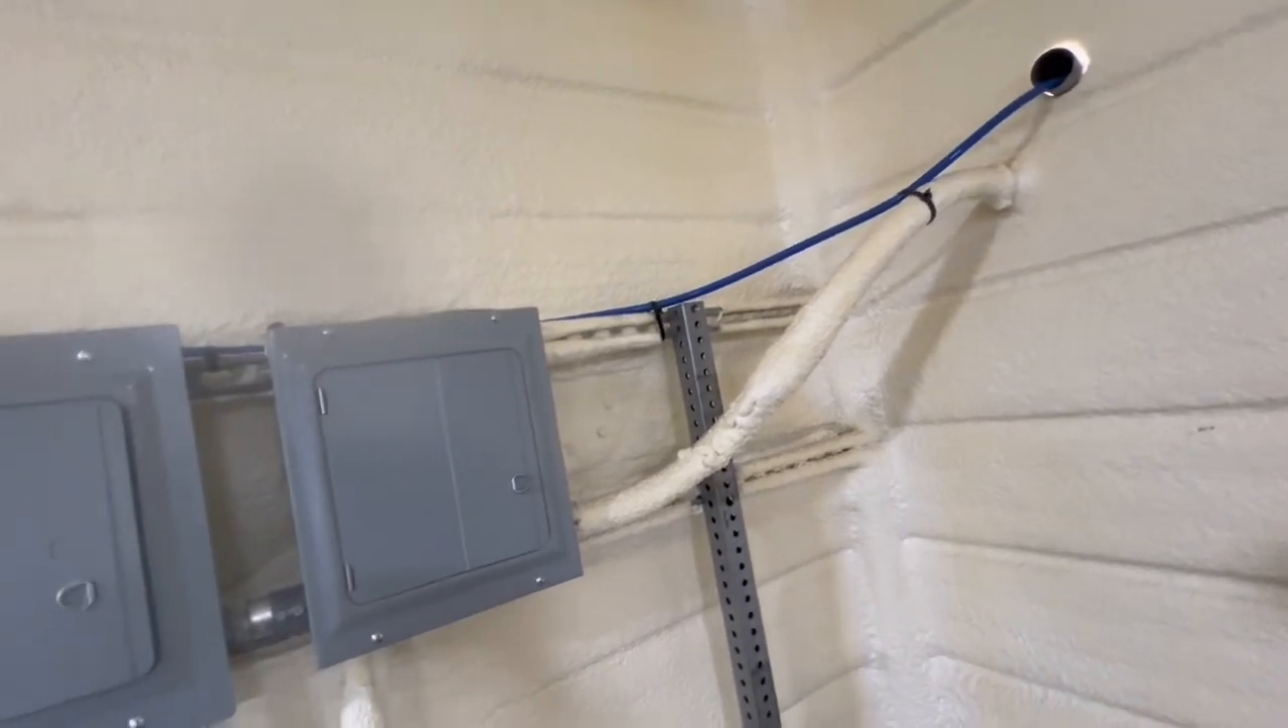The tubing is coming through and zip tied to the conduit here.